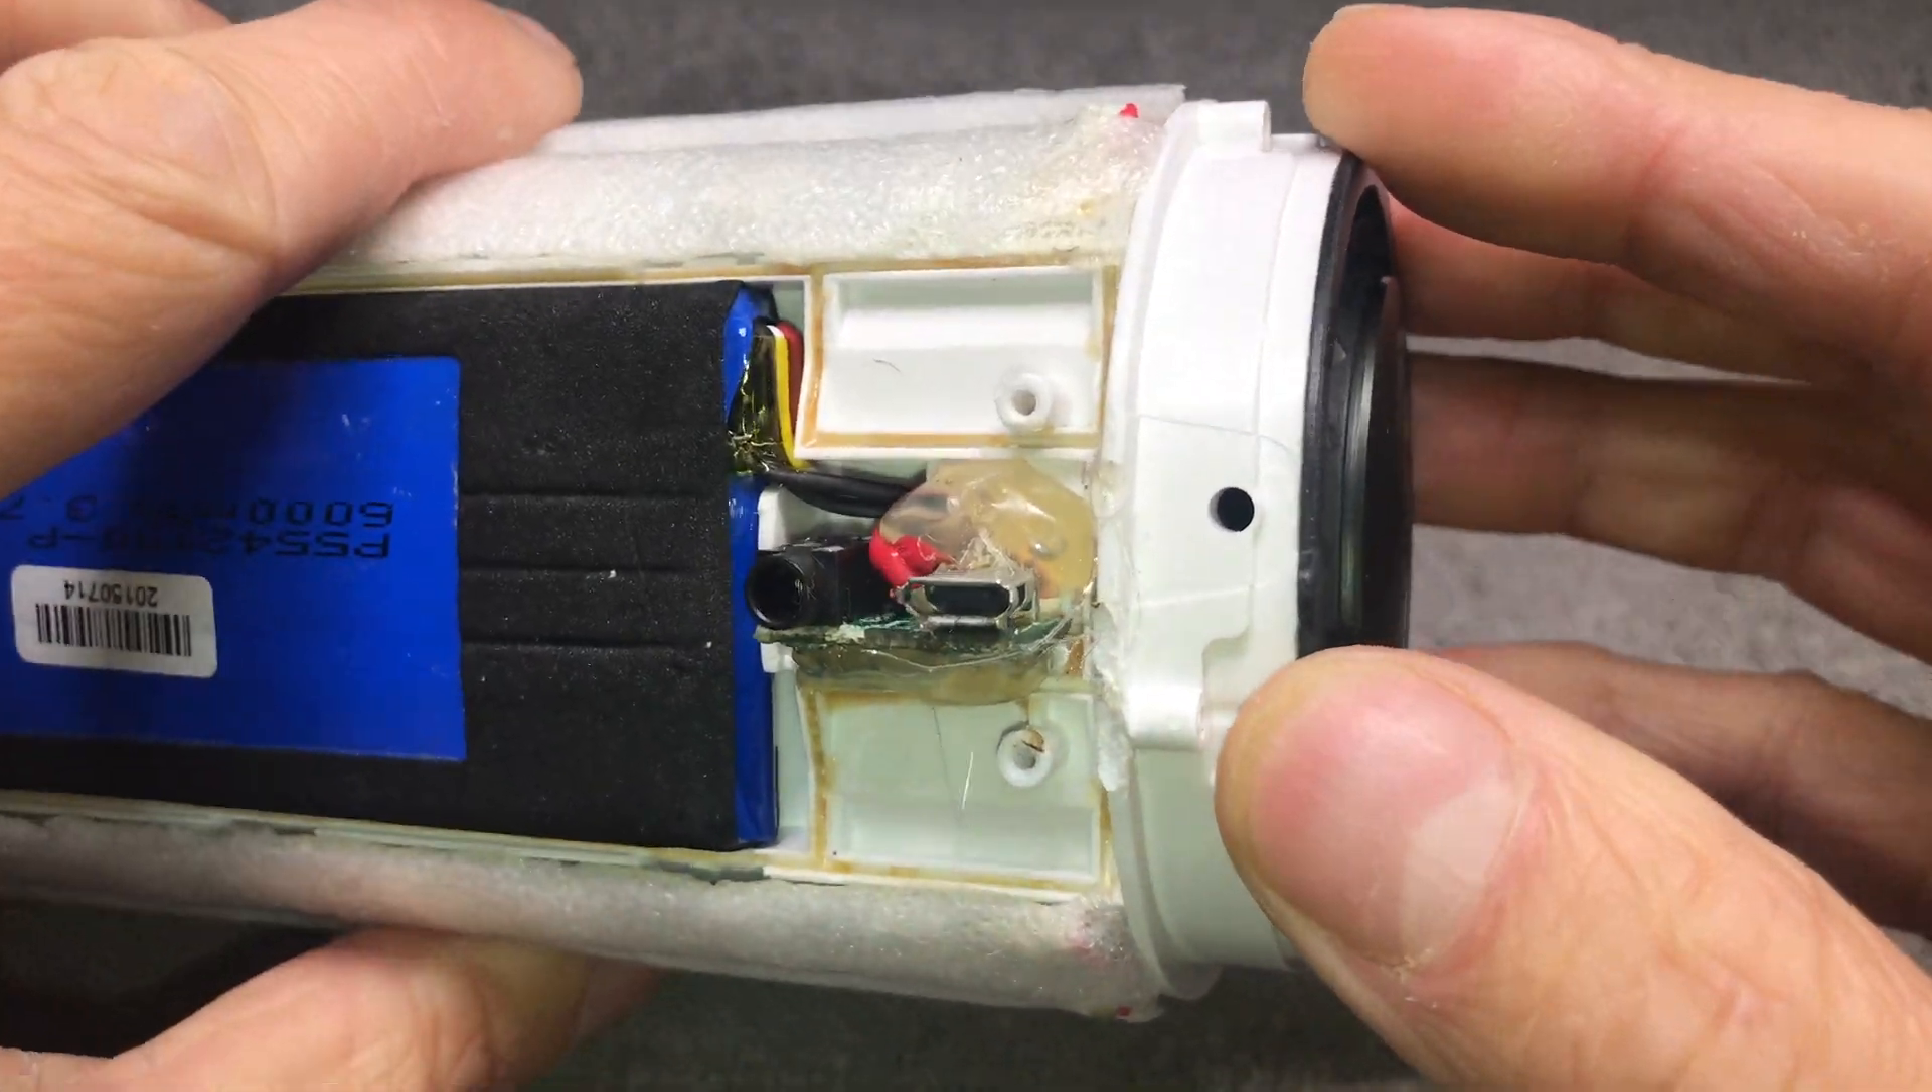And now we do have access here to the battery.